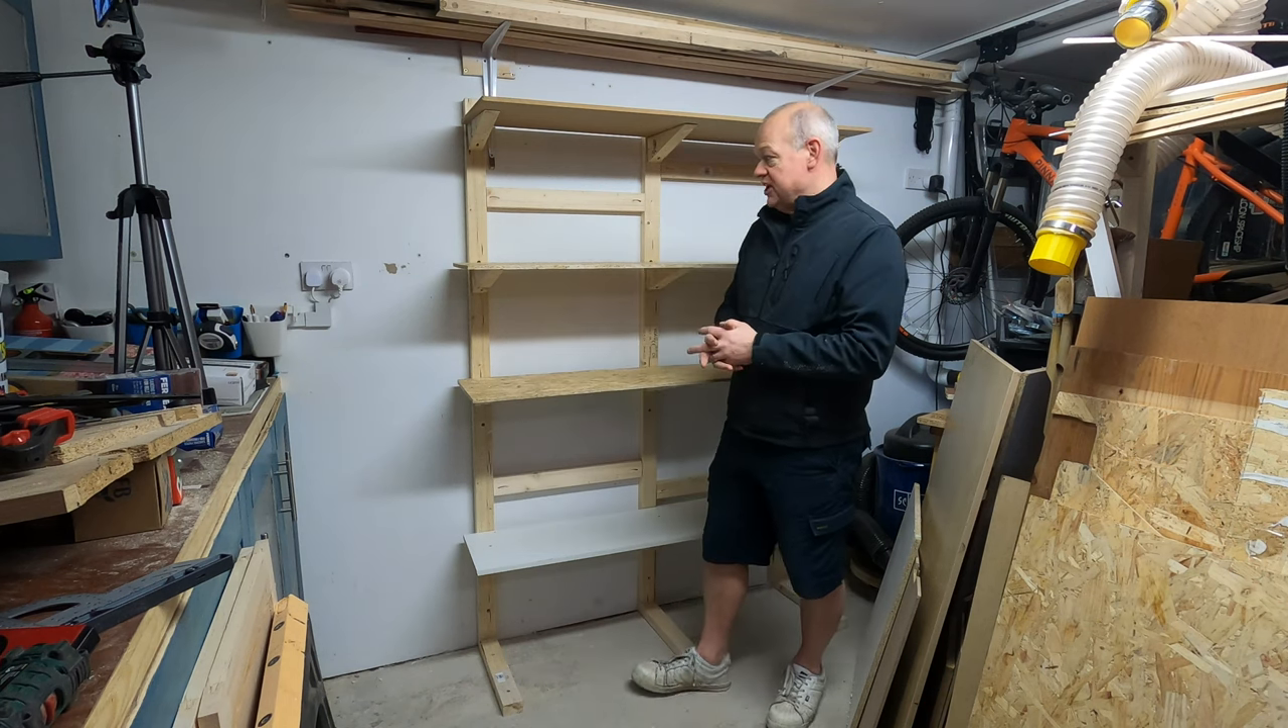Okay so the project is finished and now I put all the shelves on.